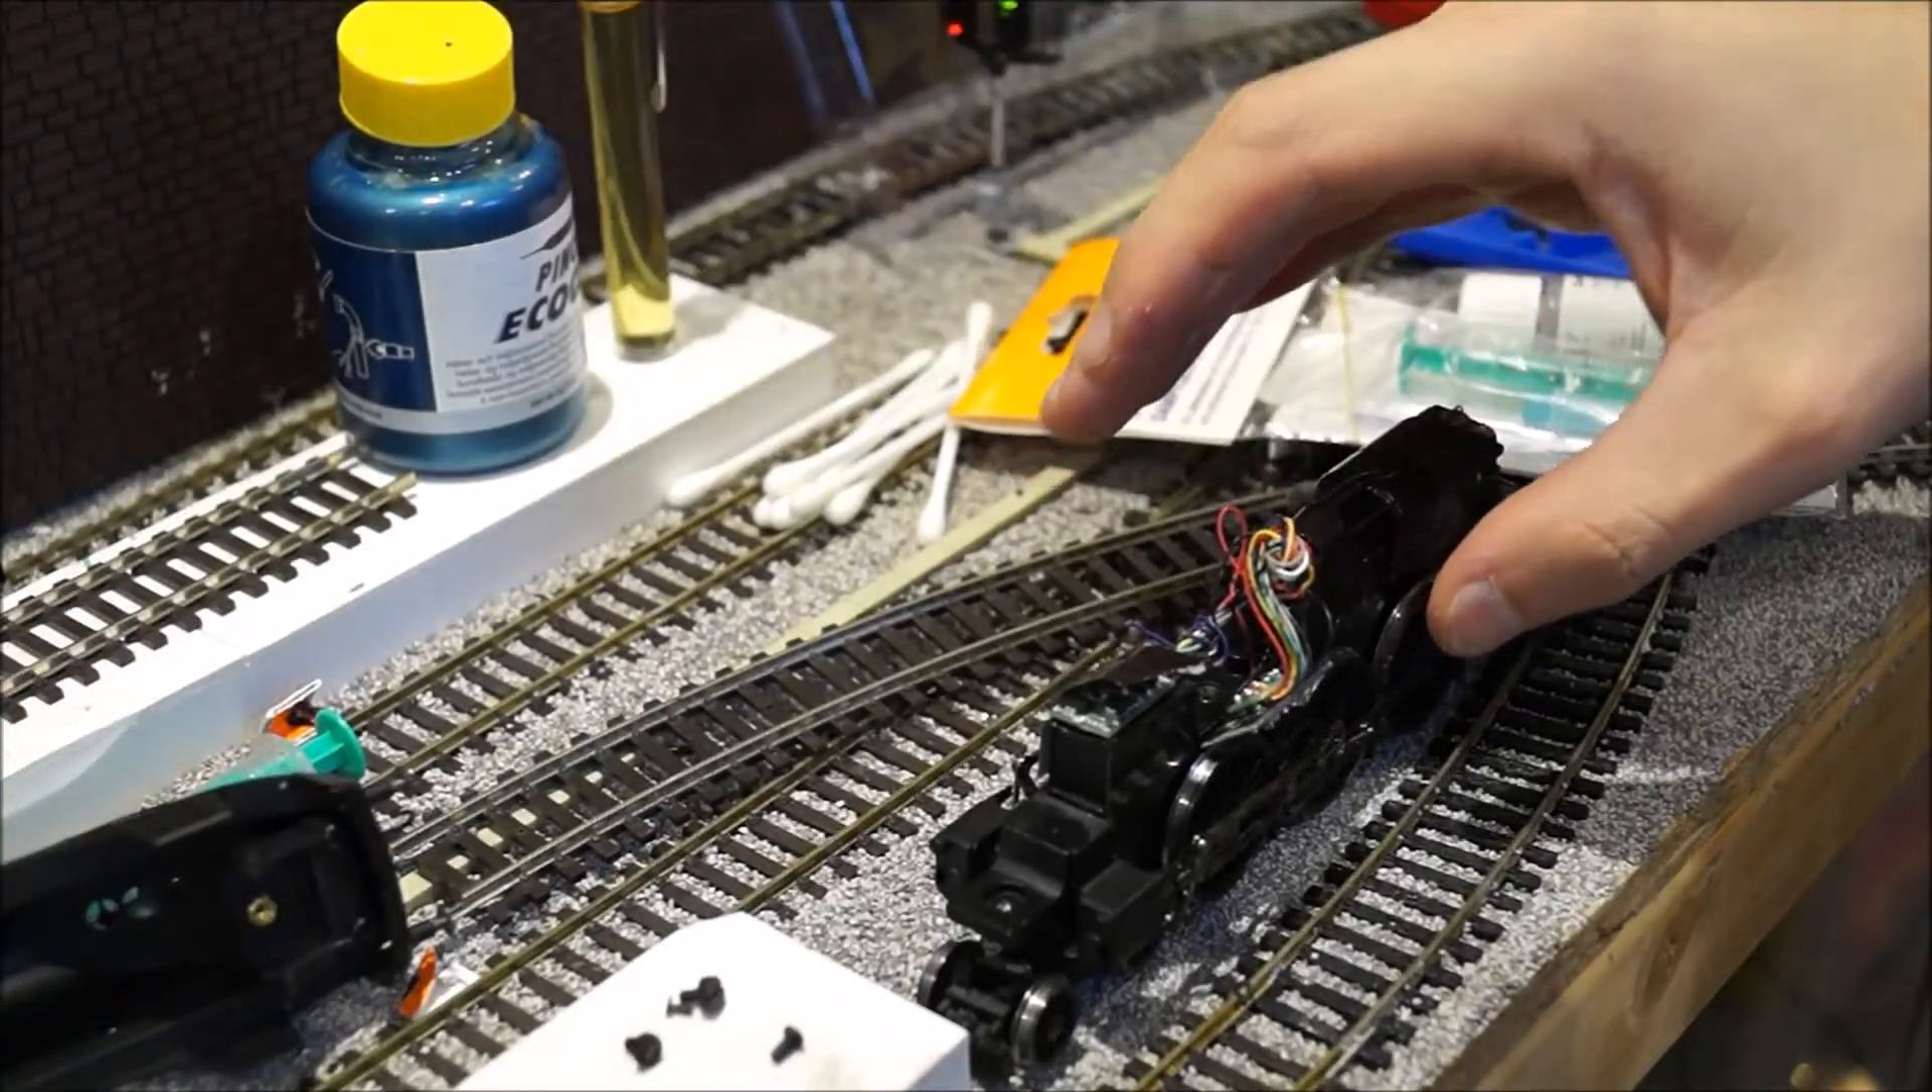I've already taken the model apart, I've already taken the covering off.